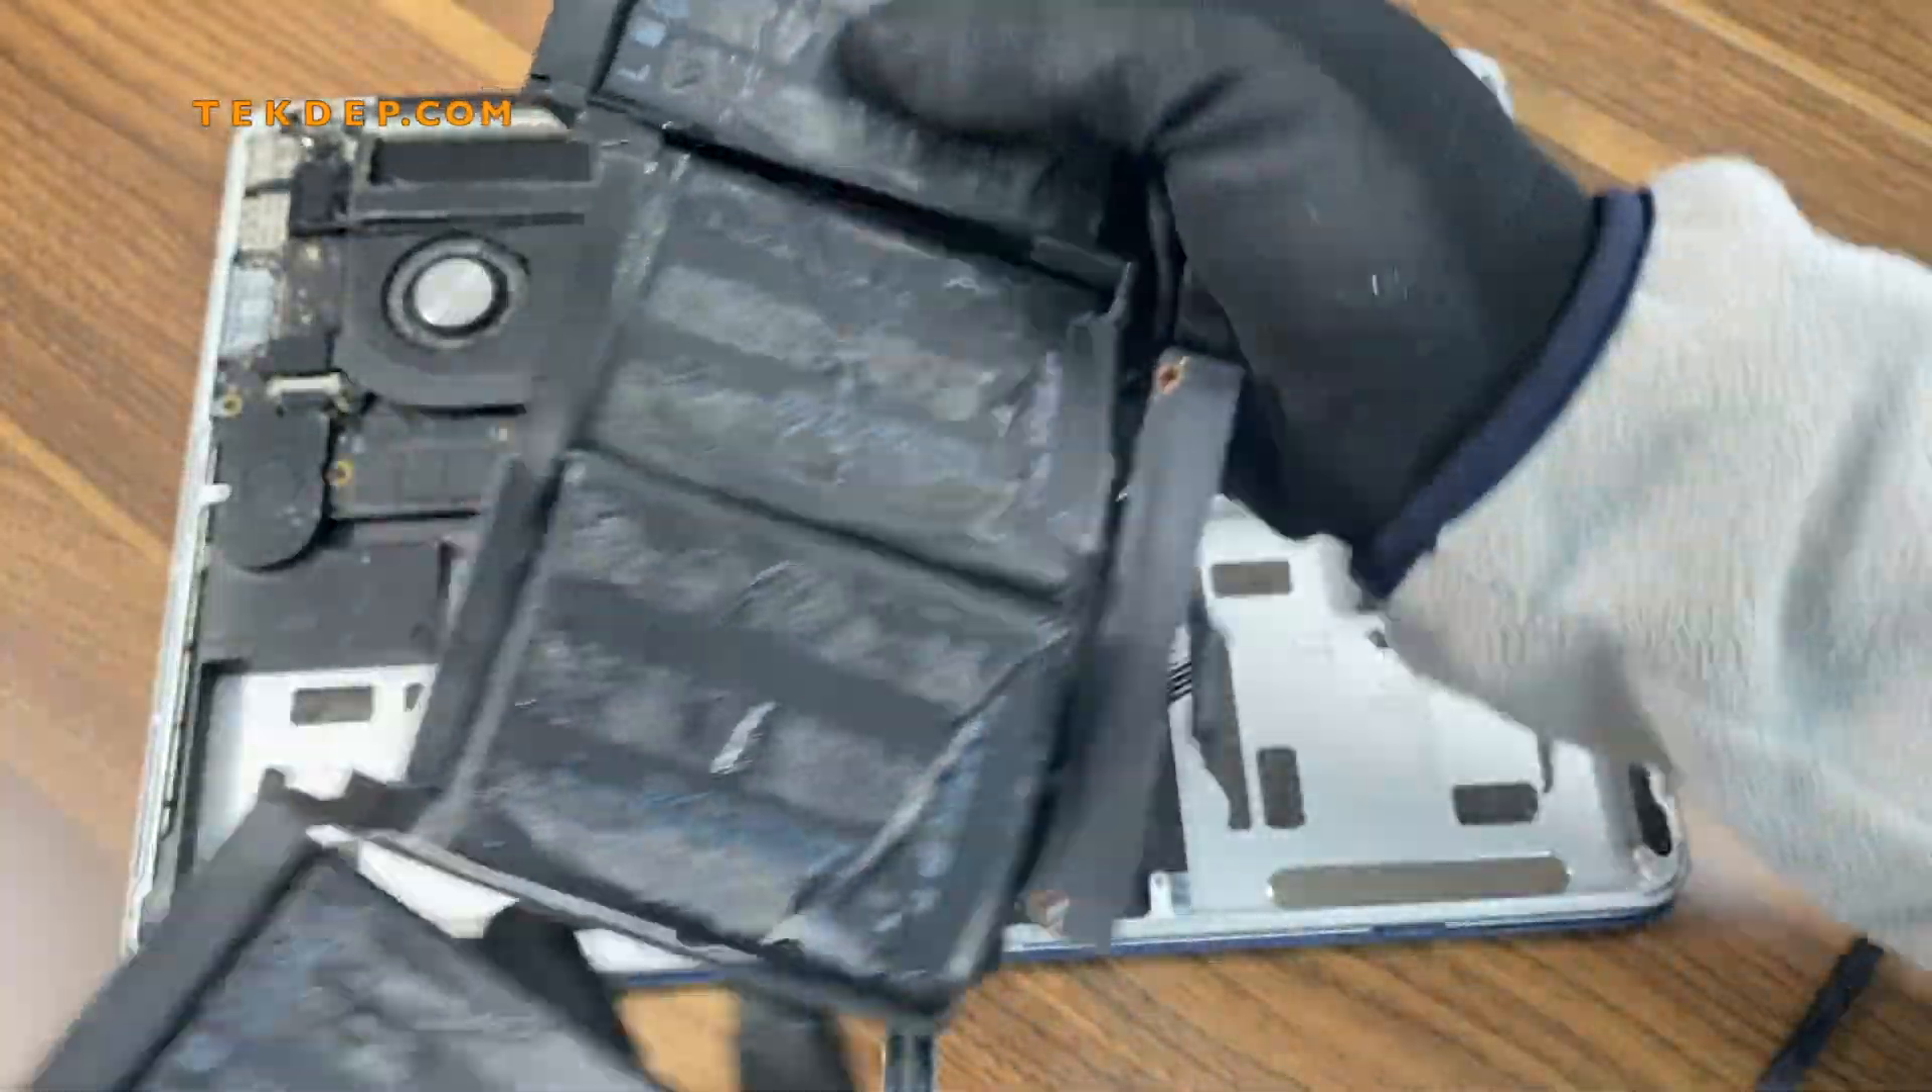Okay, so battery is removed and look at all of this adhesive that Apple uses.